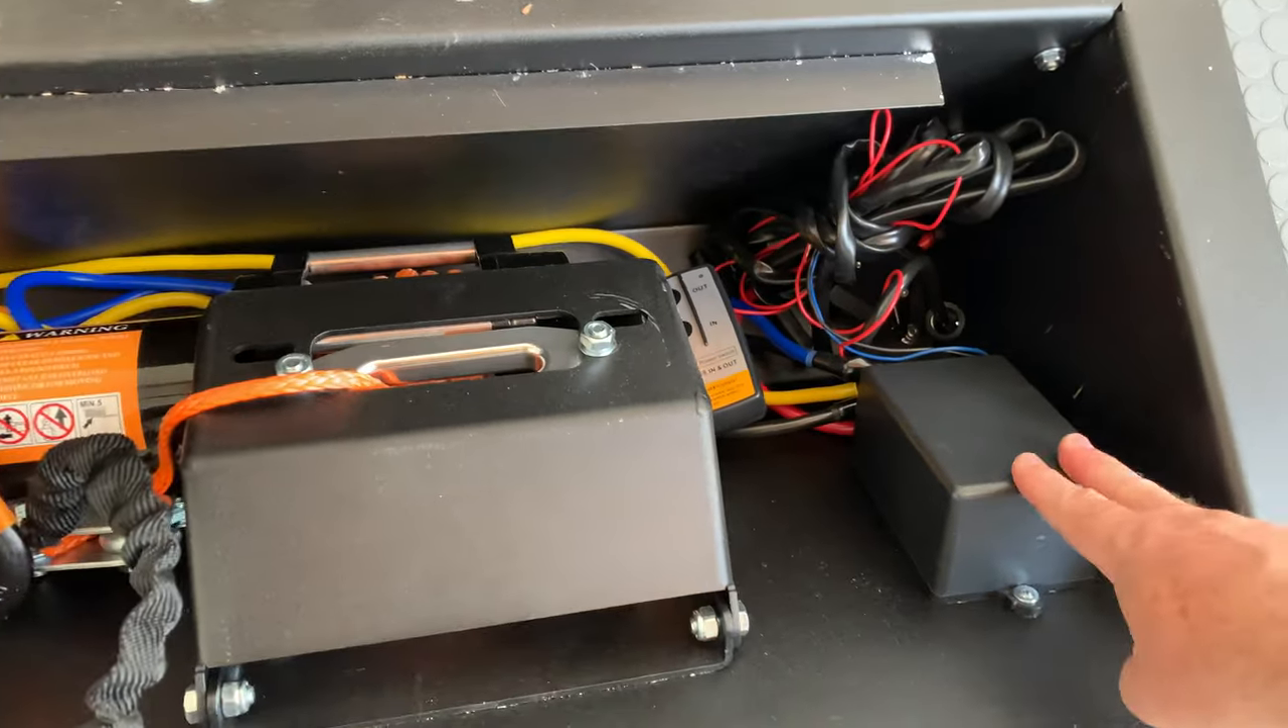So now I have all the components mounted inside the box.